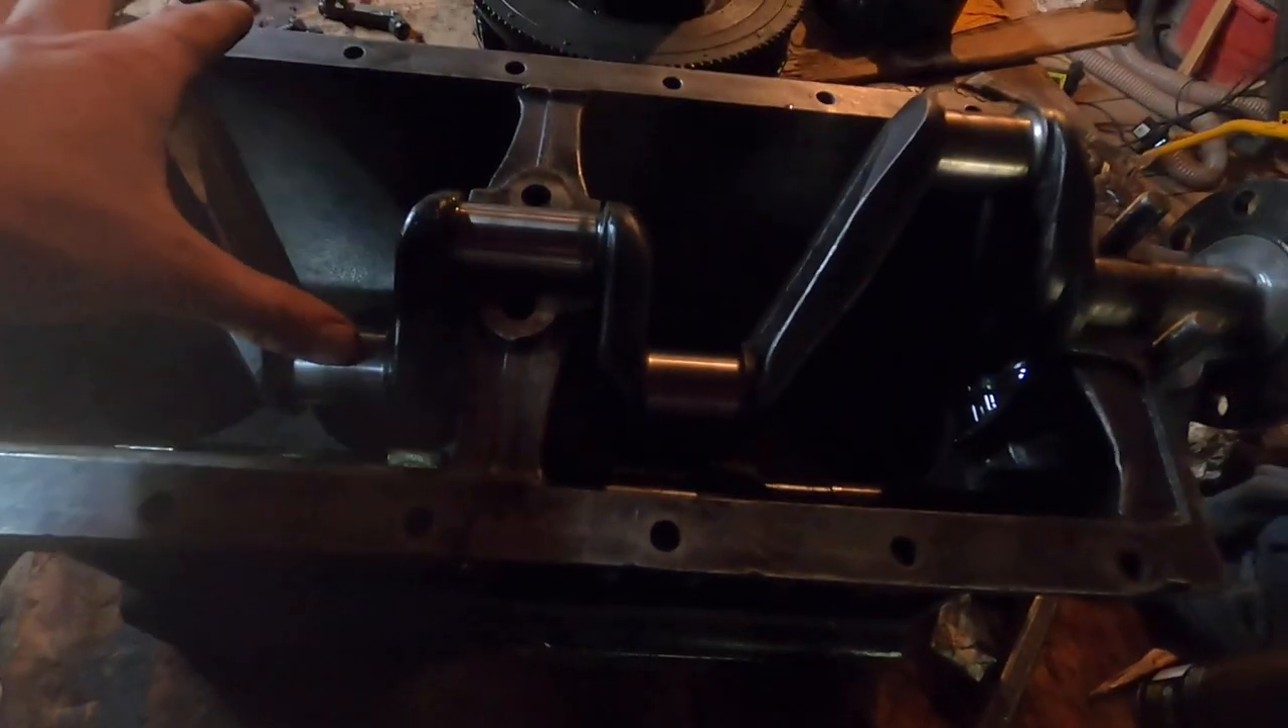I have set the crank in its bearings here.